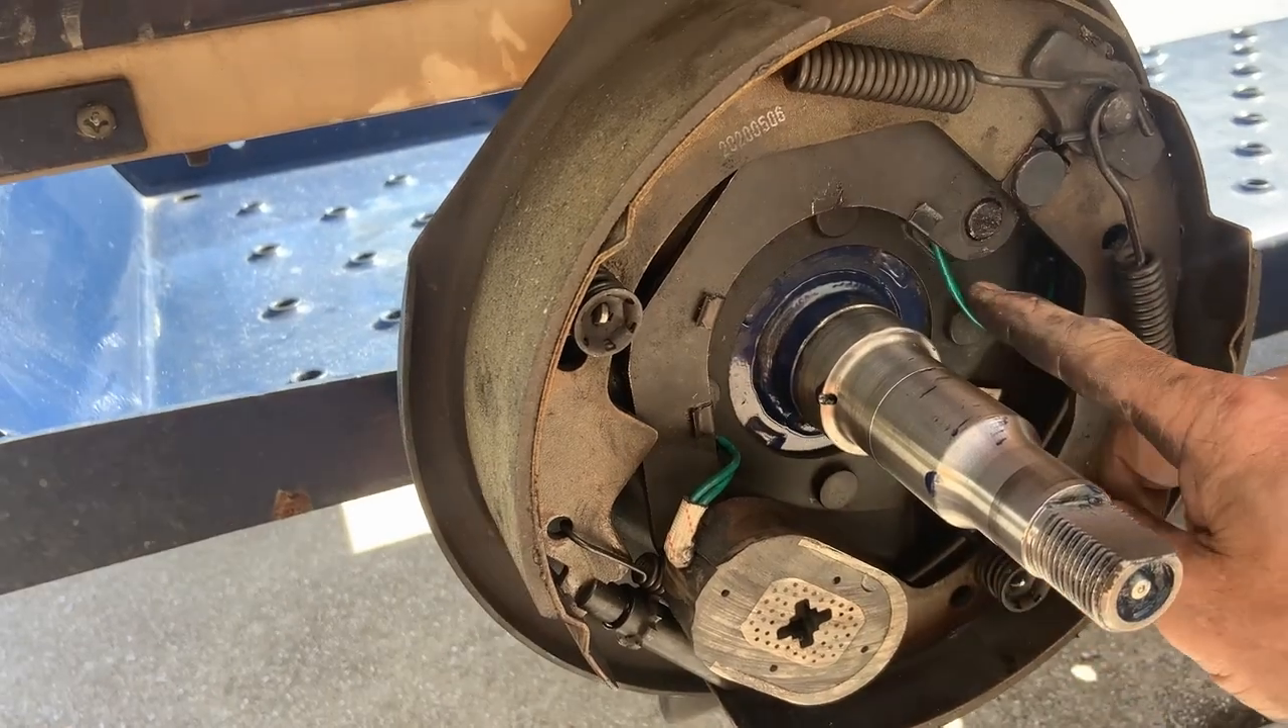Okay, we've got the brakes fully assembled. Uh, our wire looks good now.